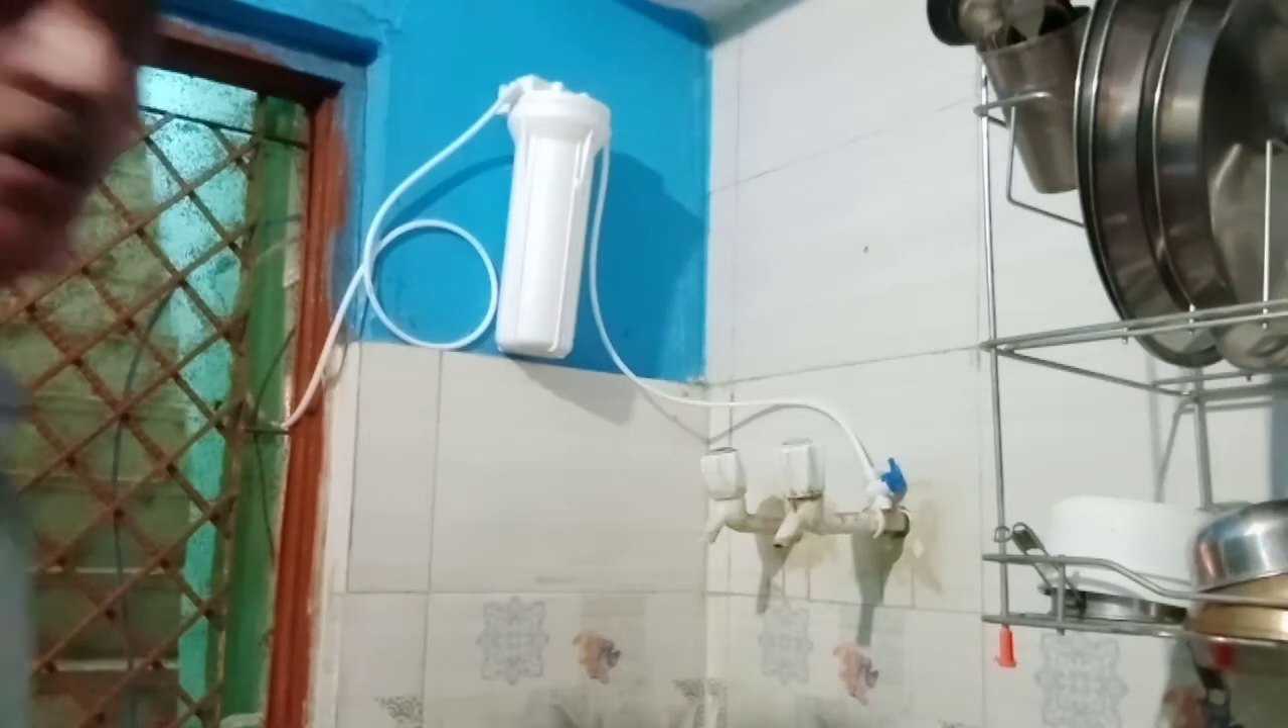सबसे पहले हमने फिल्टर यहां पर फिट कर लिया है।